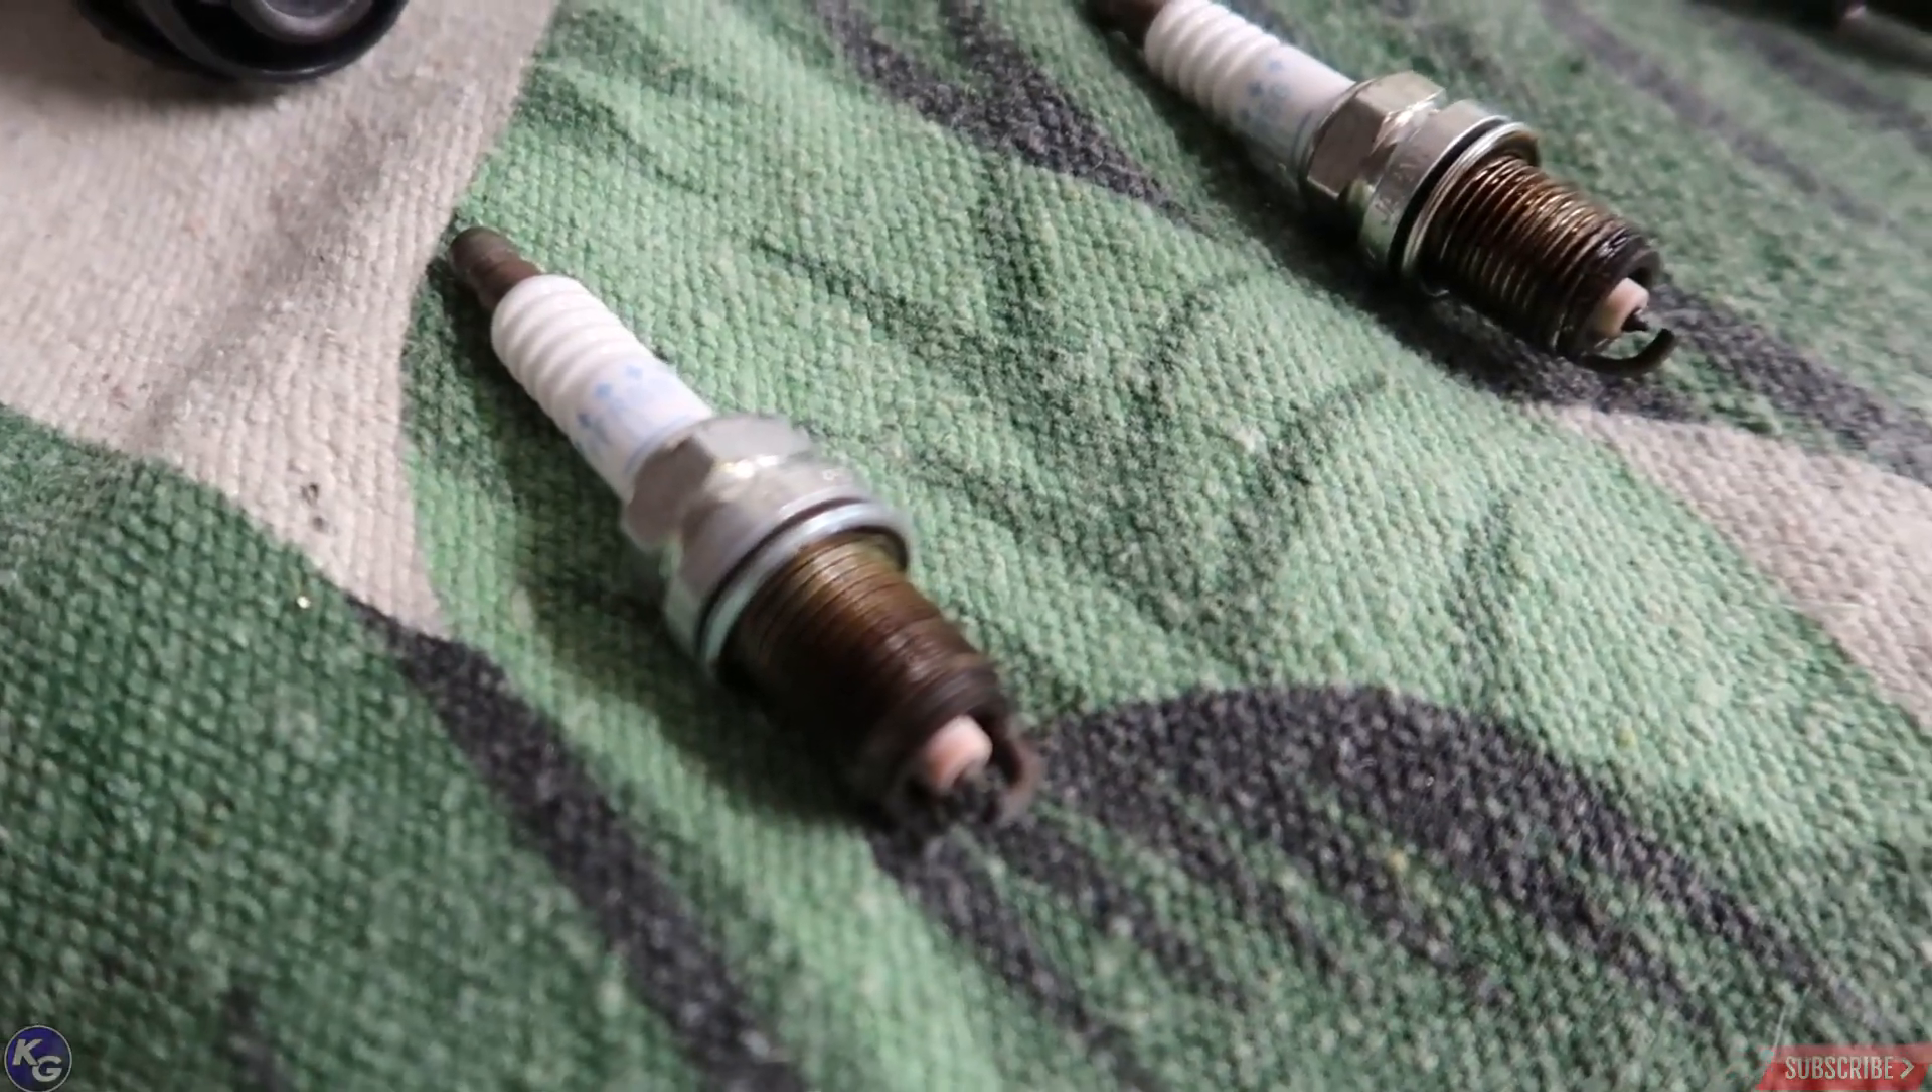Alright, here's the spark plugs all removed.